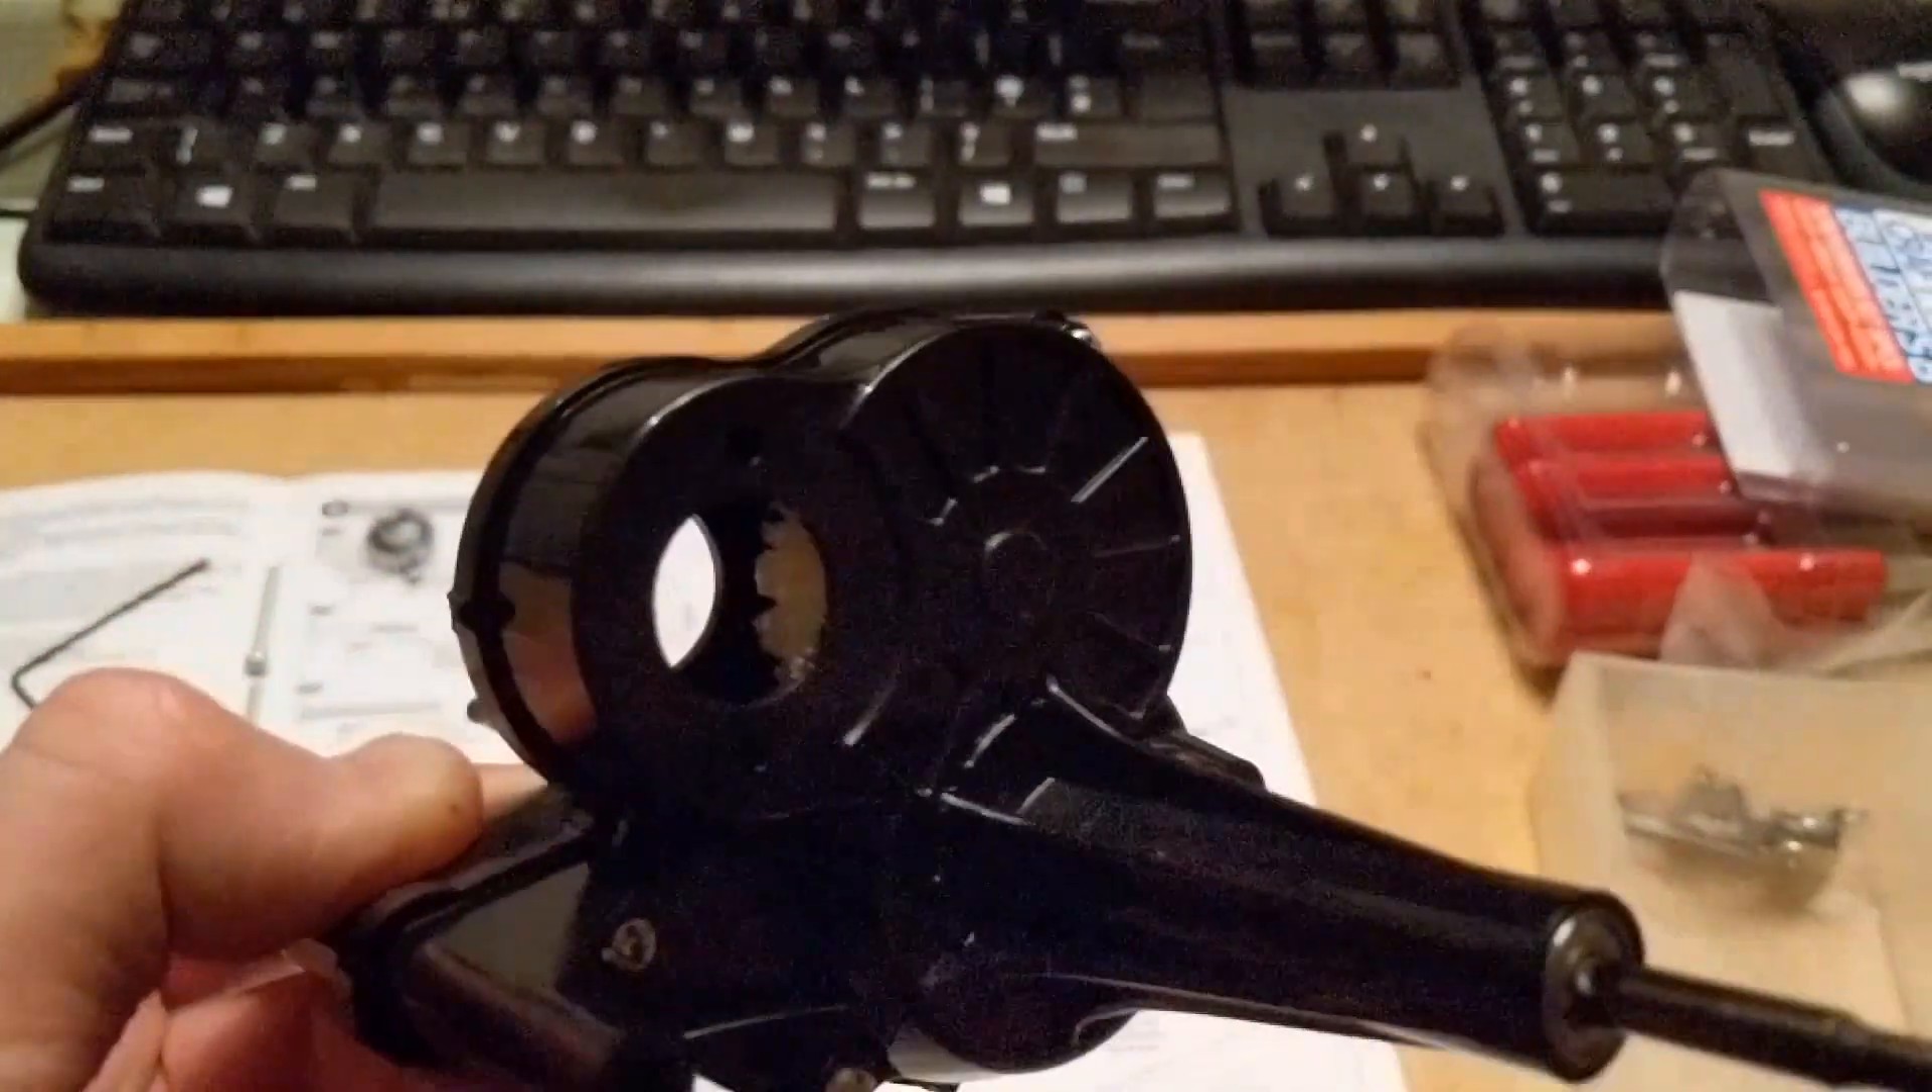And the gearbox is built so here it is you can see a nicely greased up cog inside.